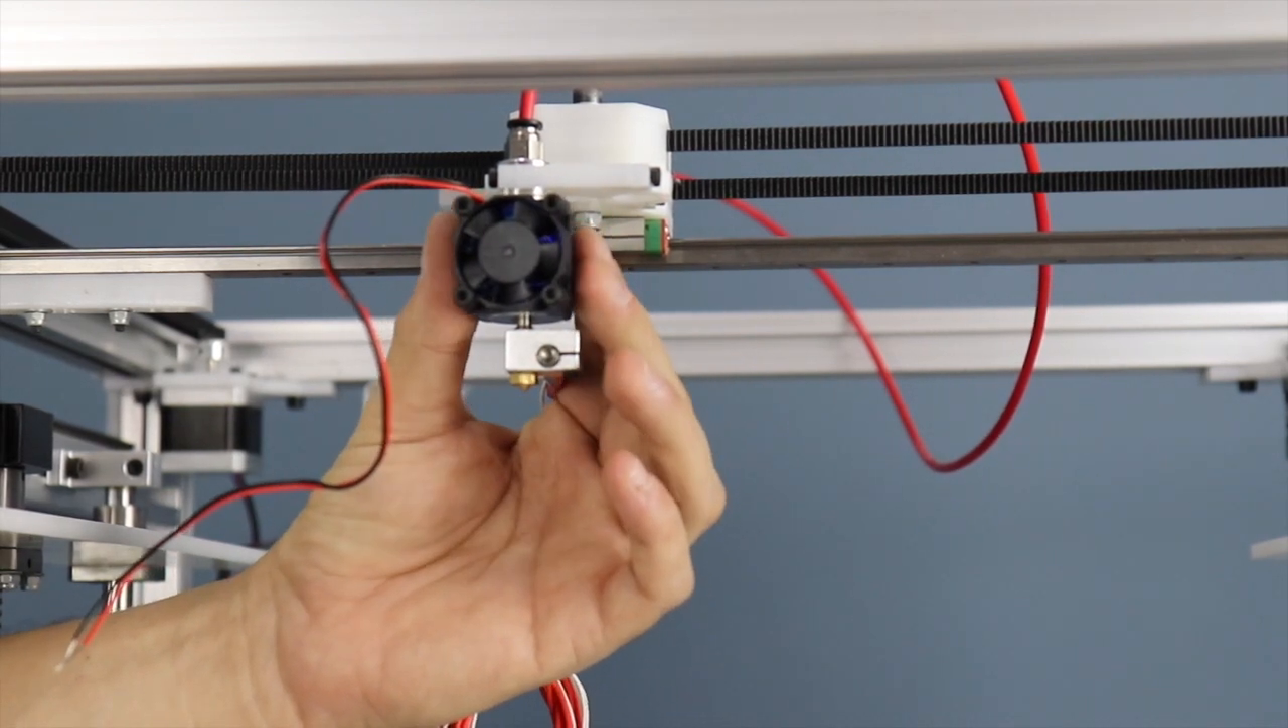Então eu já instalei aqui o extrusor.